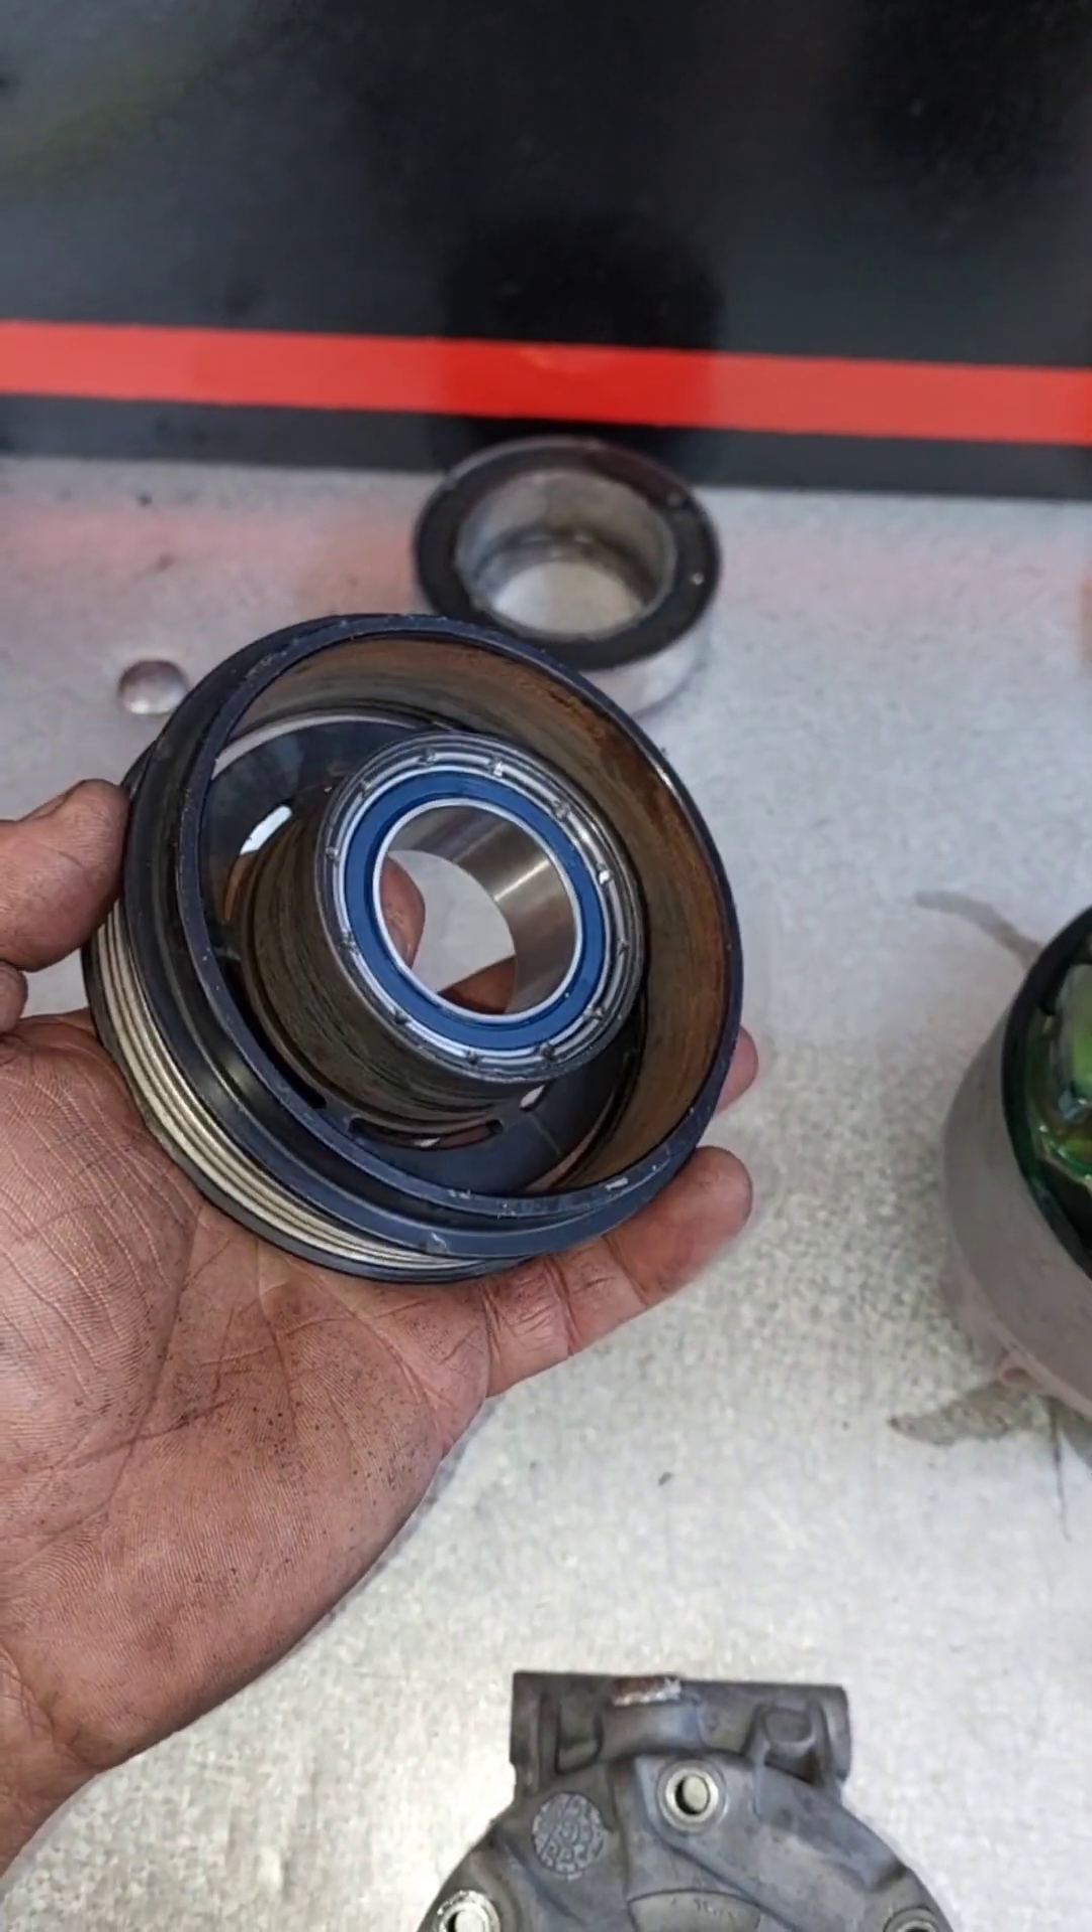Troquei rolamento Rolamento Novo Já no lugar.